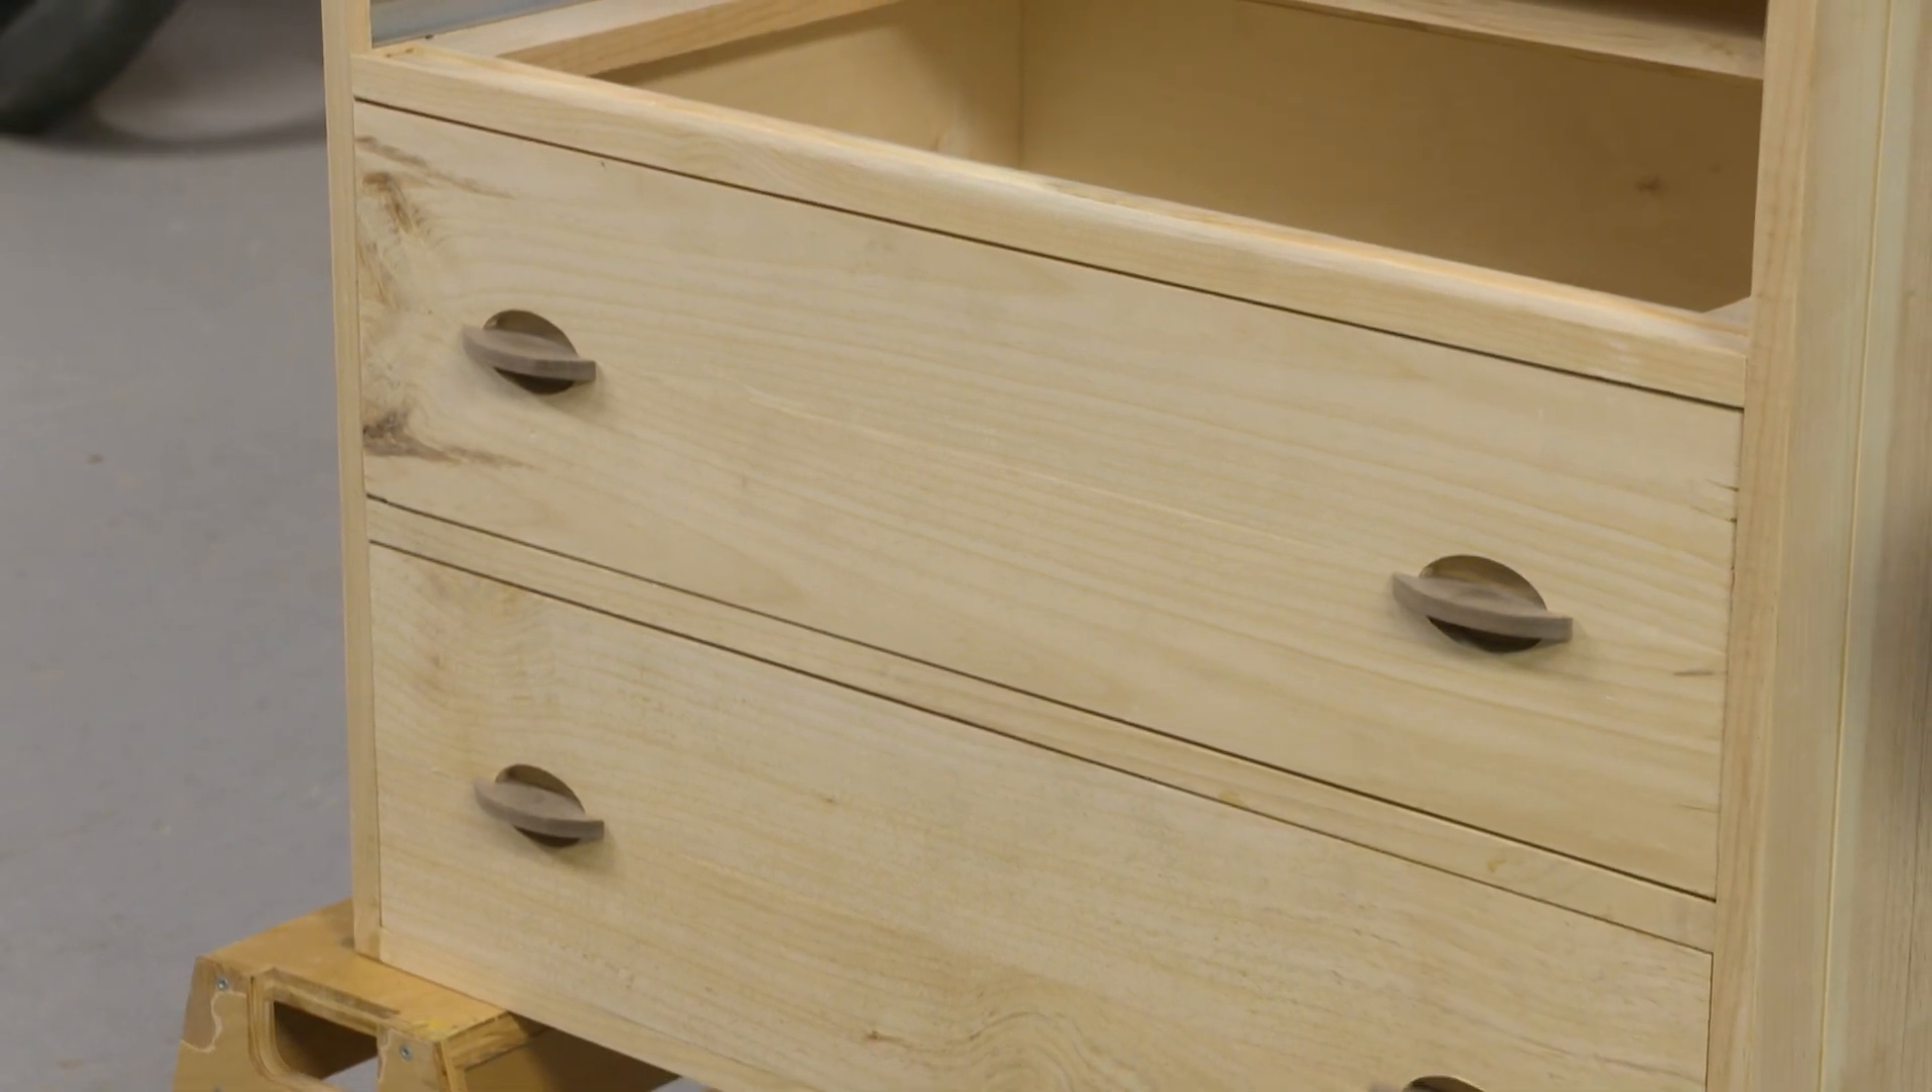Got the handles installed on the drawers.